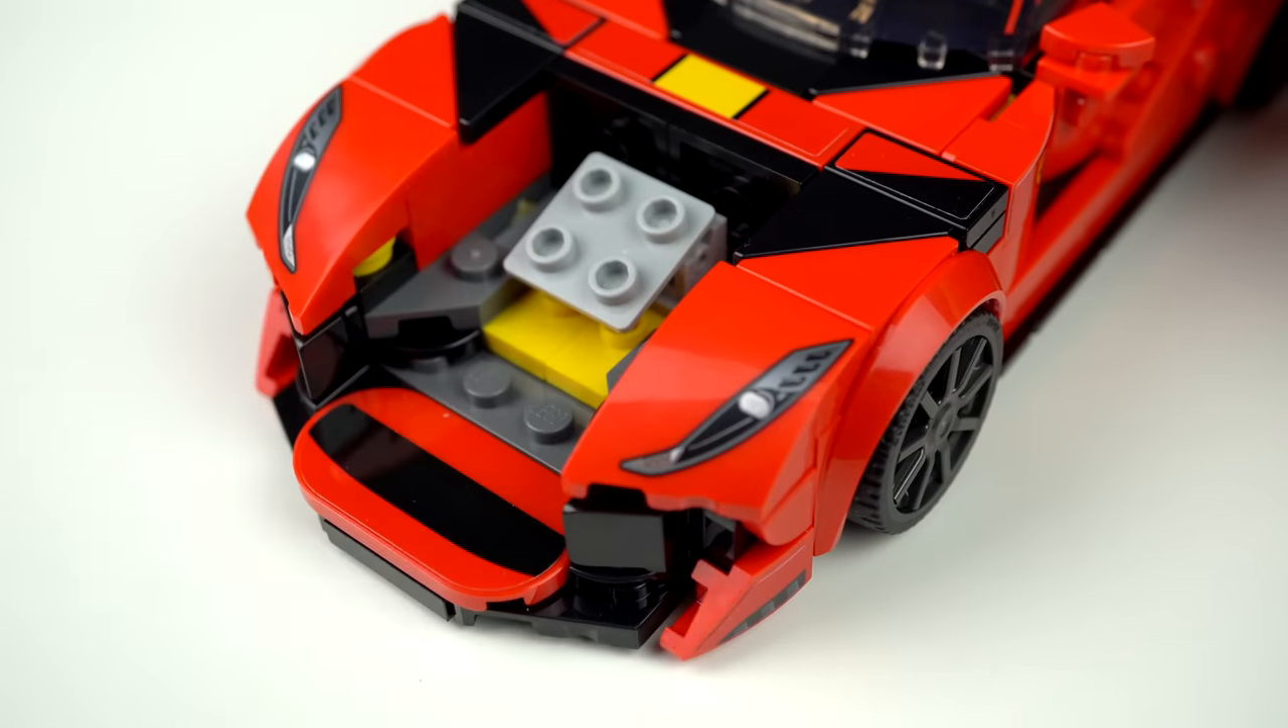The hinging does cause the appearance of this gap here which doesn't look as hot.